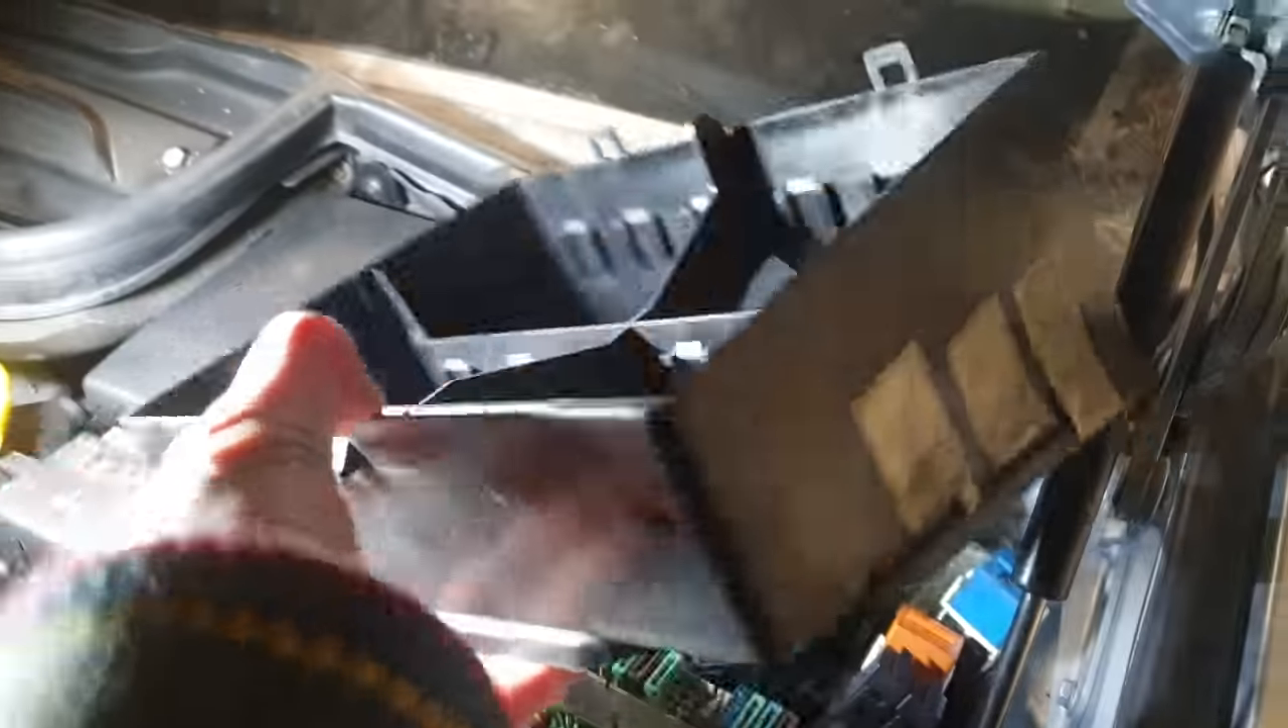This is the upper section of the fuse box which i now have removed.